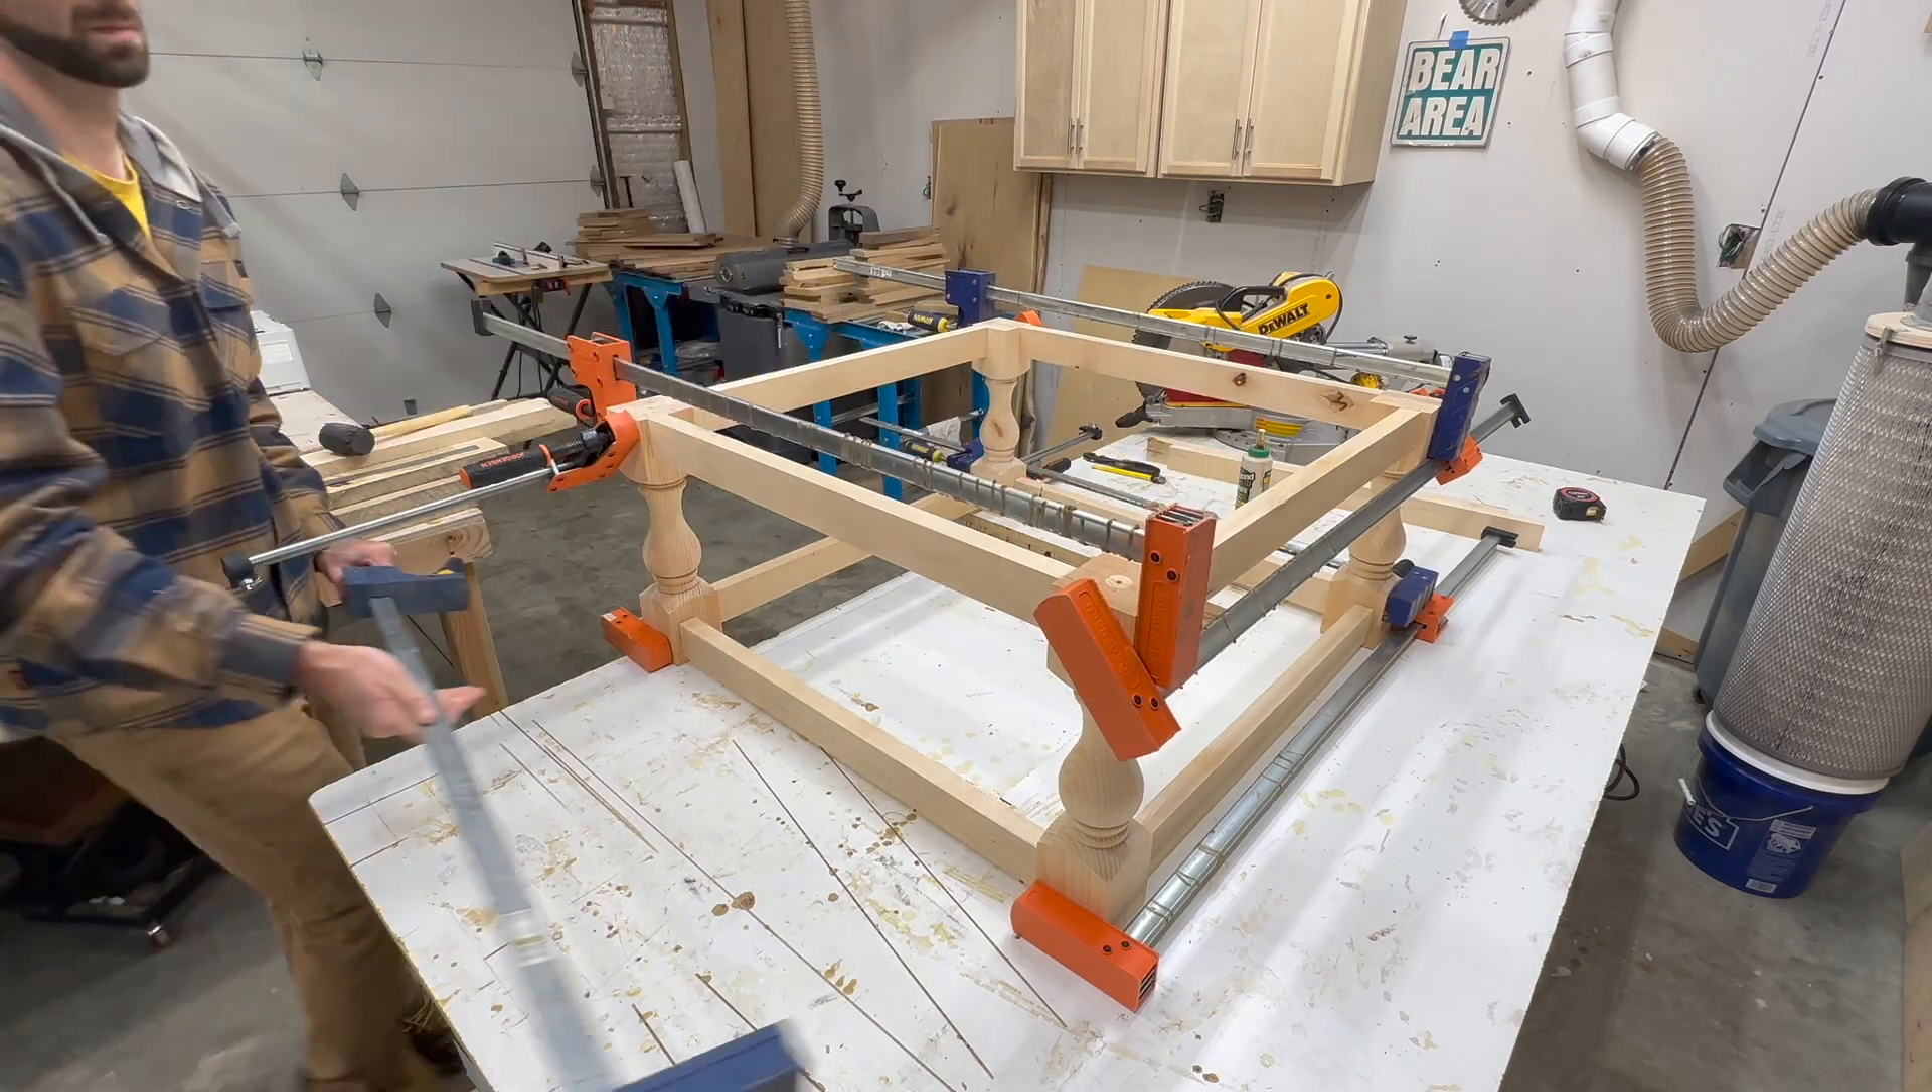So thus far in the video we haven't really done anything that difficult or complicated yet really we've just cut out the eight apron pieces and attached them to the legs of the table.